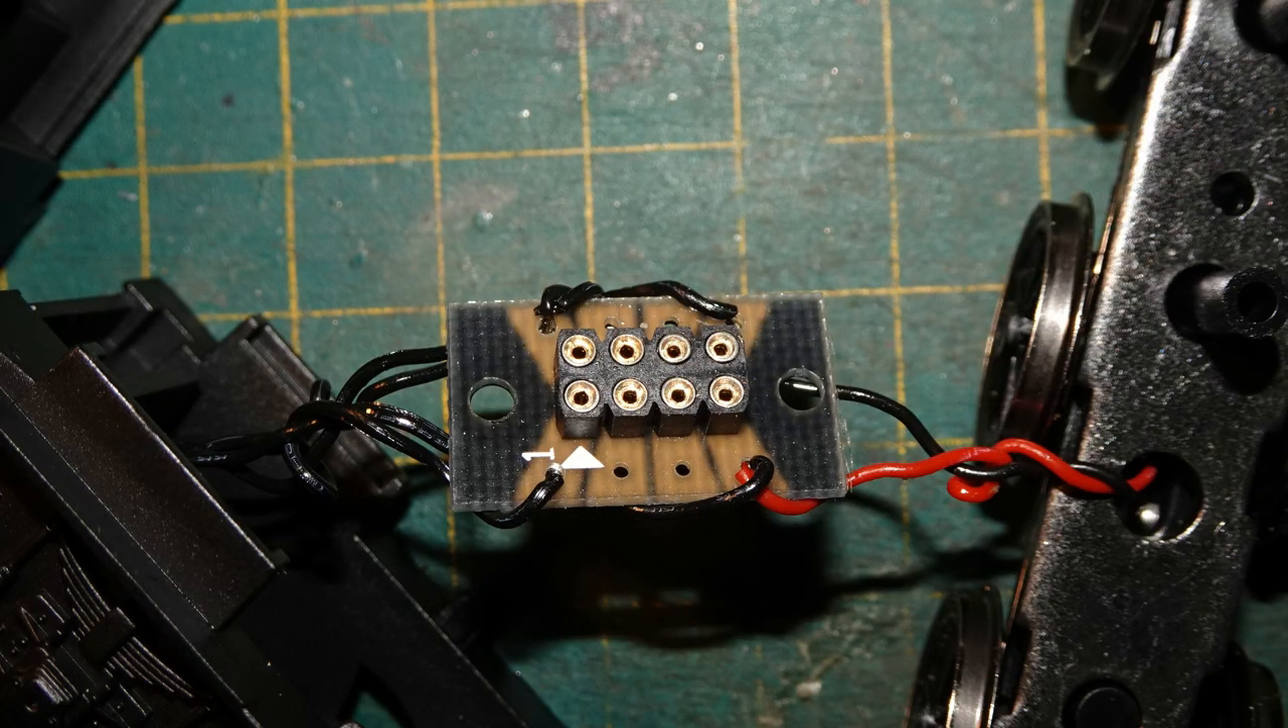You can see here how the four wires from the loco, two from pickups and two from the motor, and two wires from the tender pickups were all soldered to the DCC plate.